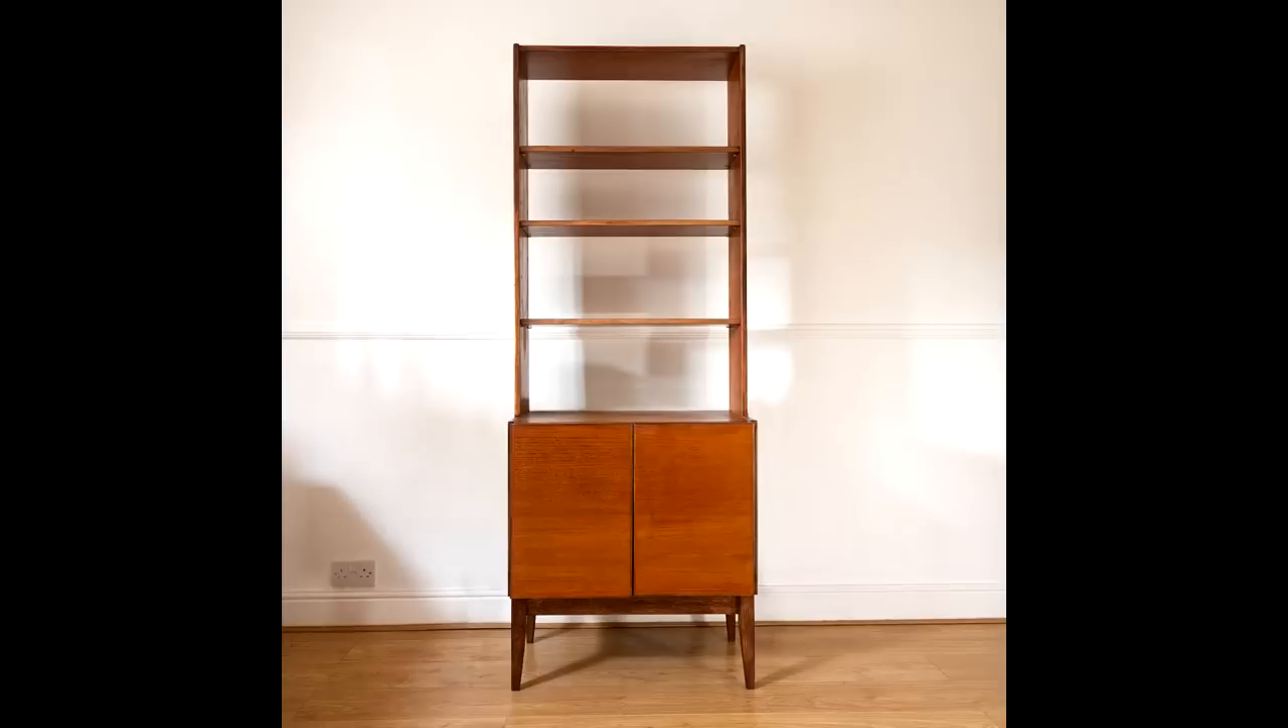My brother ordered some brass handles for the cabinet doors and they've not yet arrived but anyway personally I like the way that it looks without the handles and the doors work well enough without them.